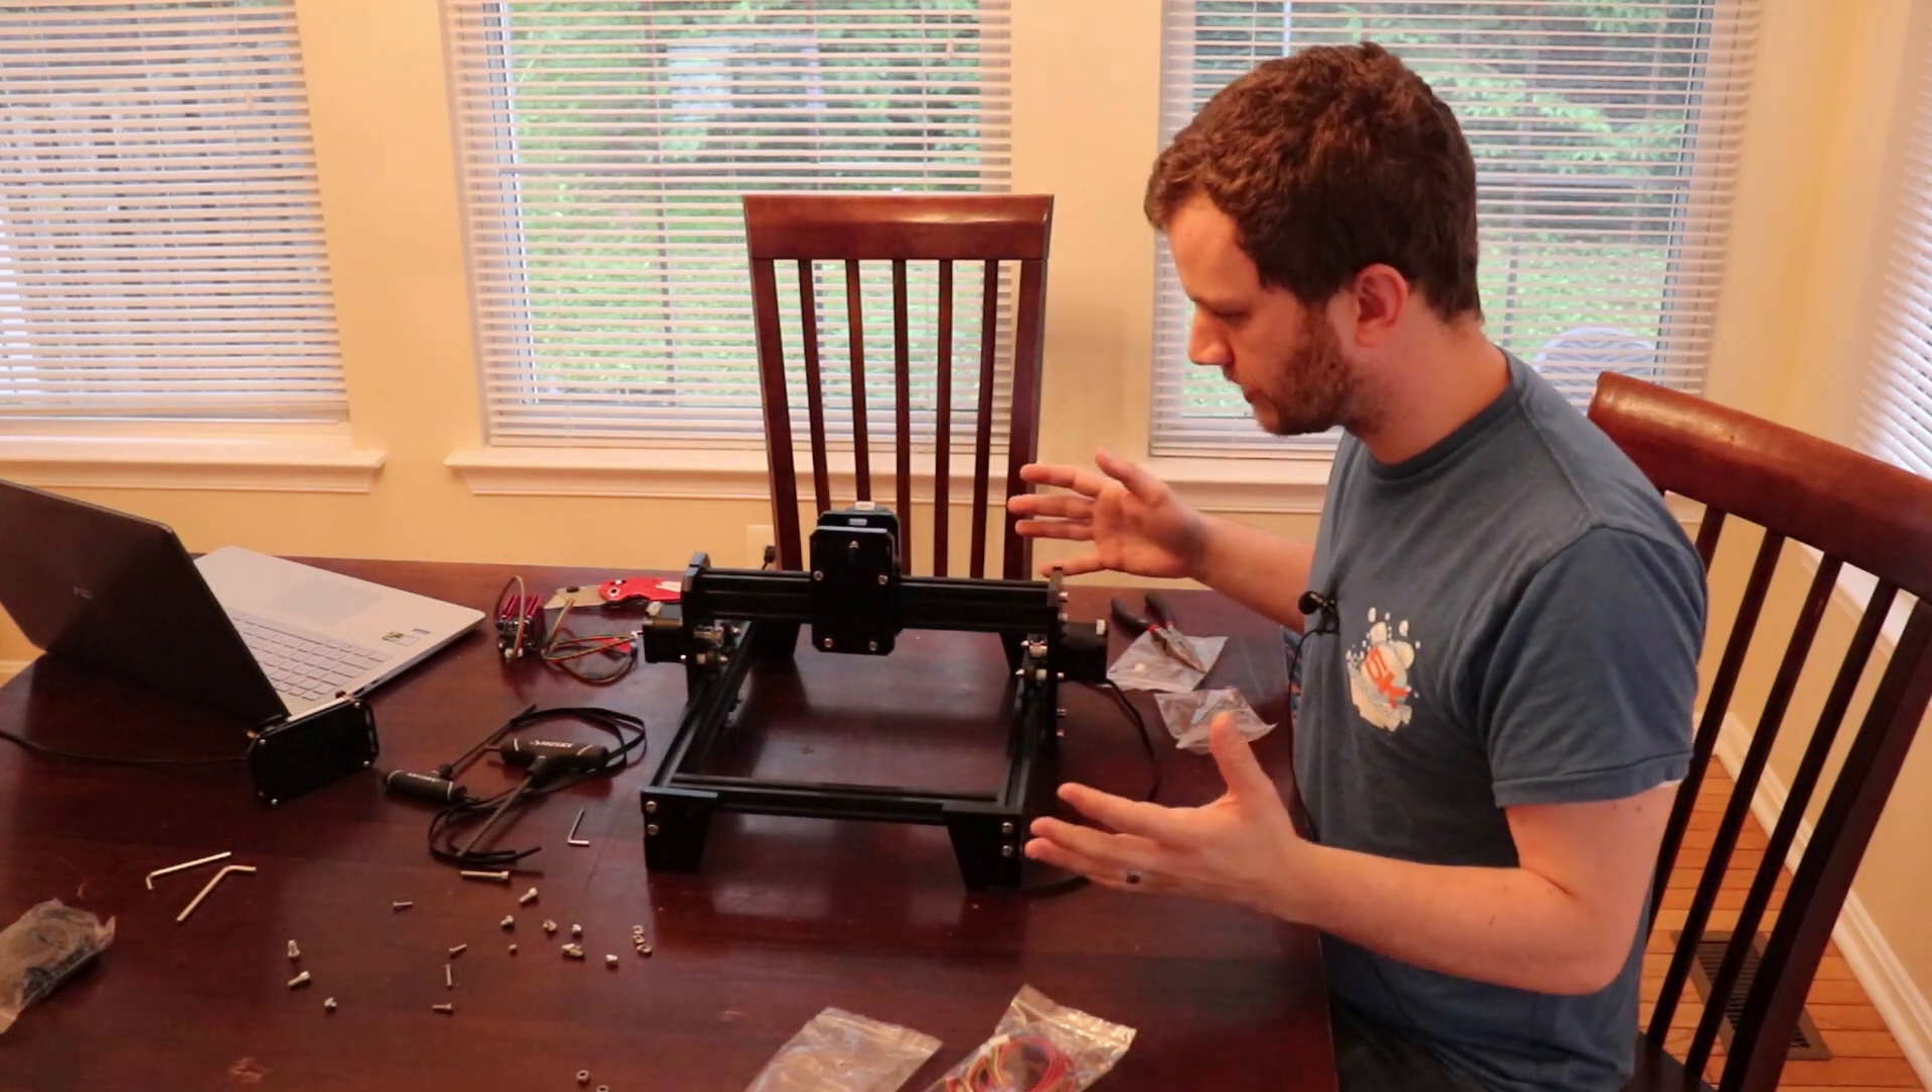All right I've got the frame mostly together.